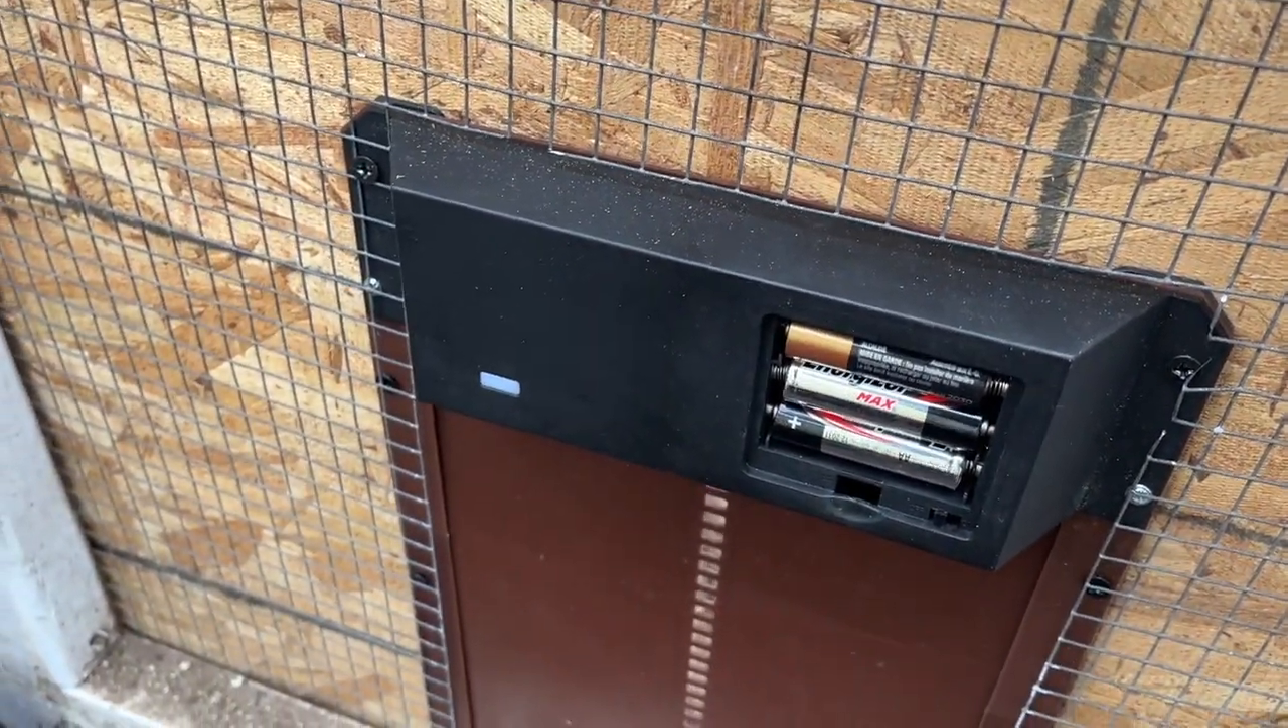And so all three batteries are in, takes three AA batteries.